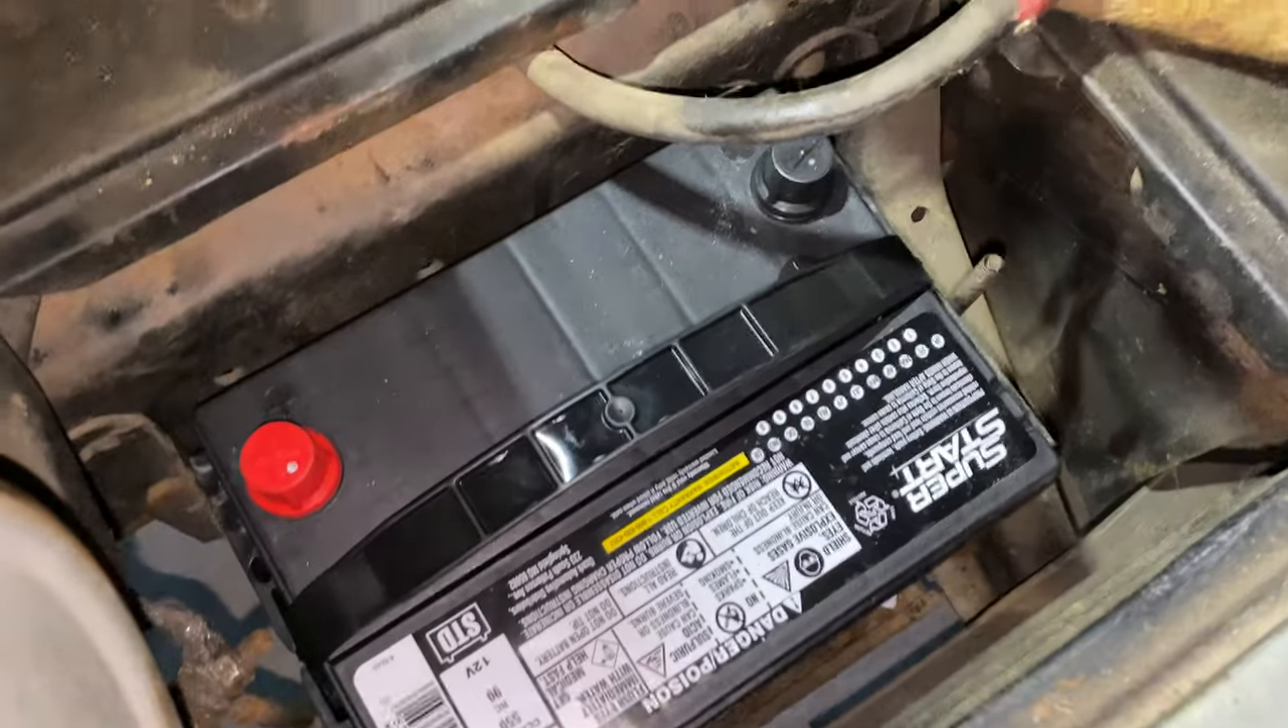All right so the battery fits in beautifully.